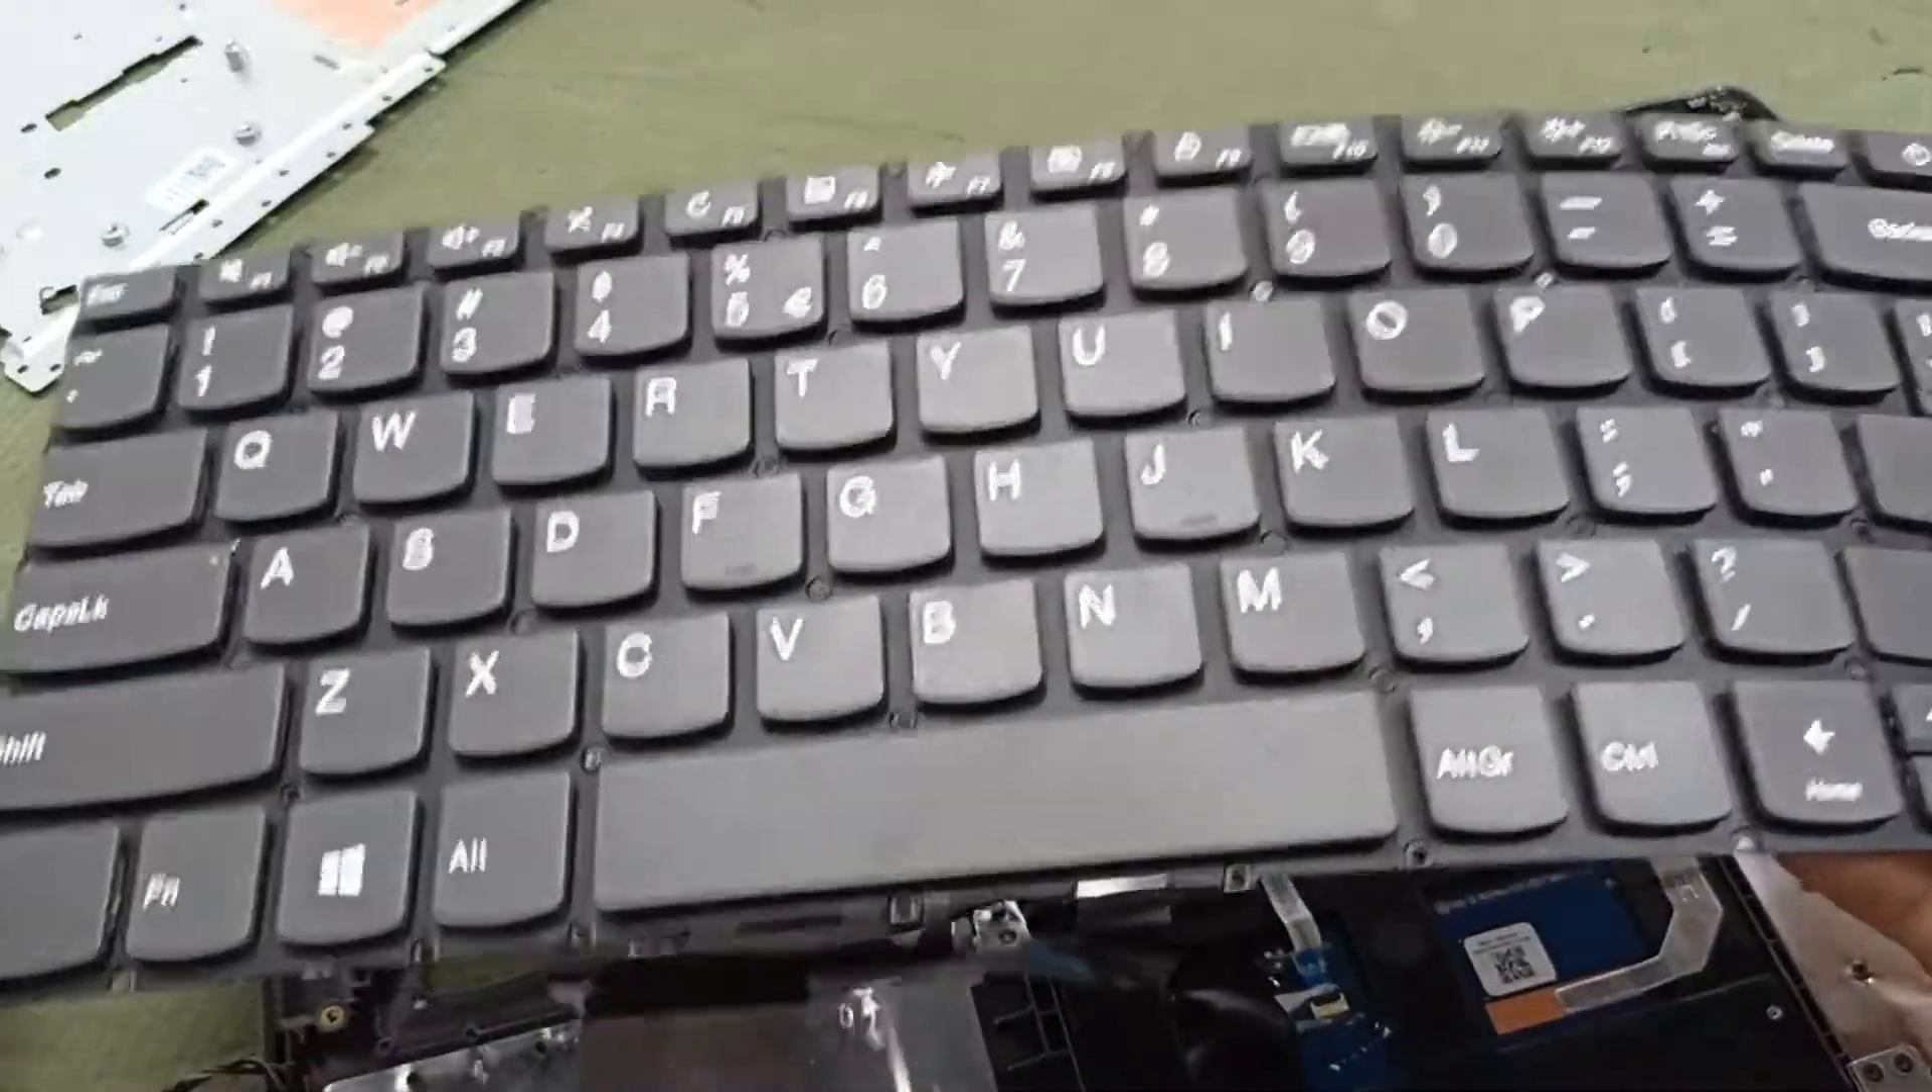Okay, successfully I have opened the keyboard and now I will attach the new keyboard.